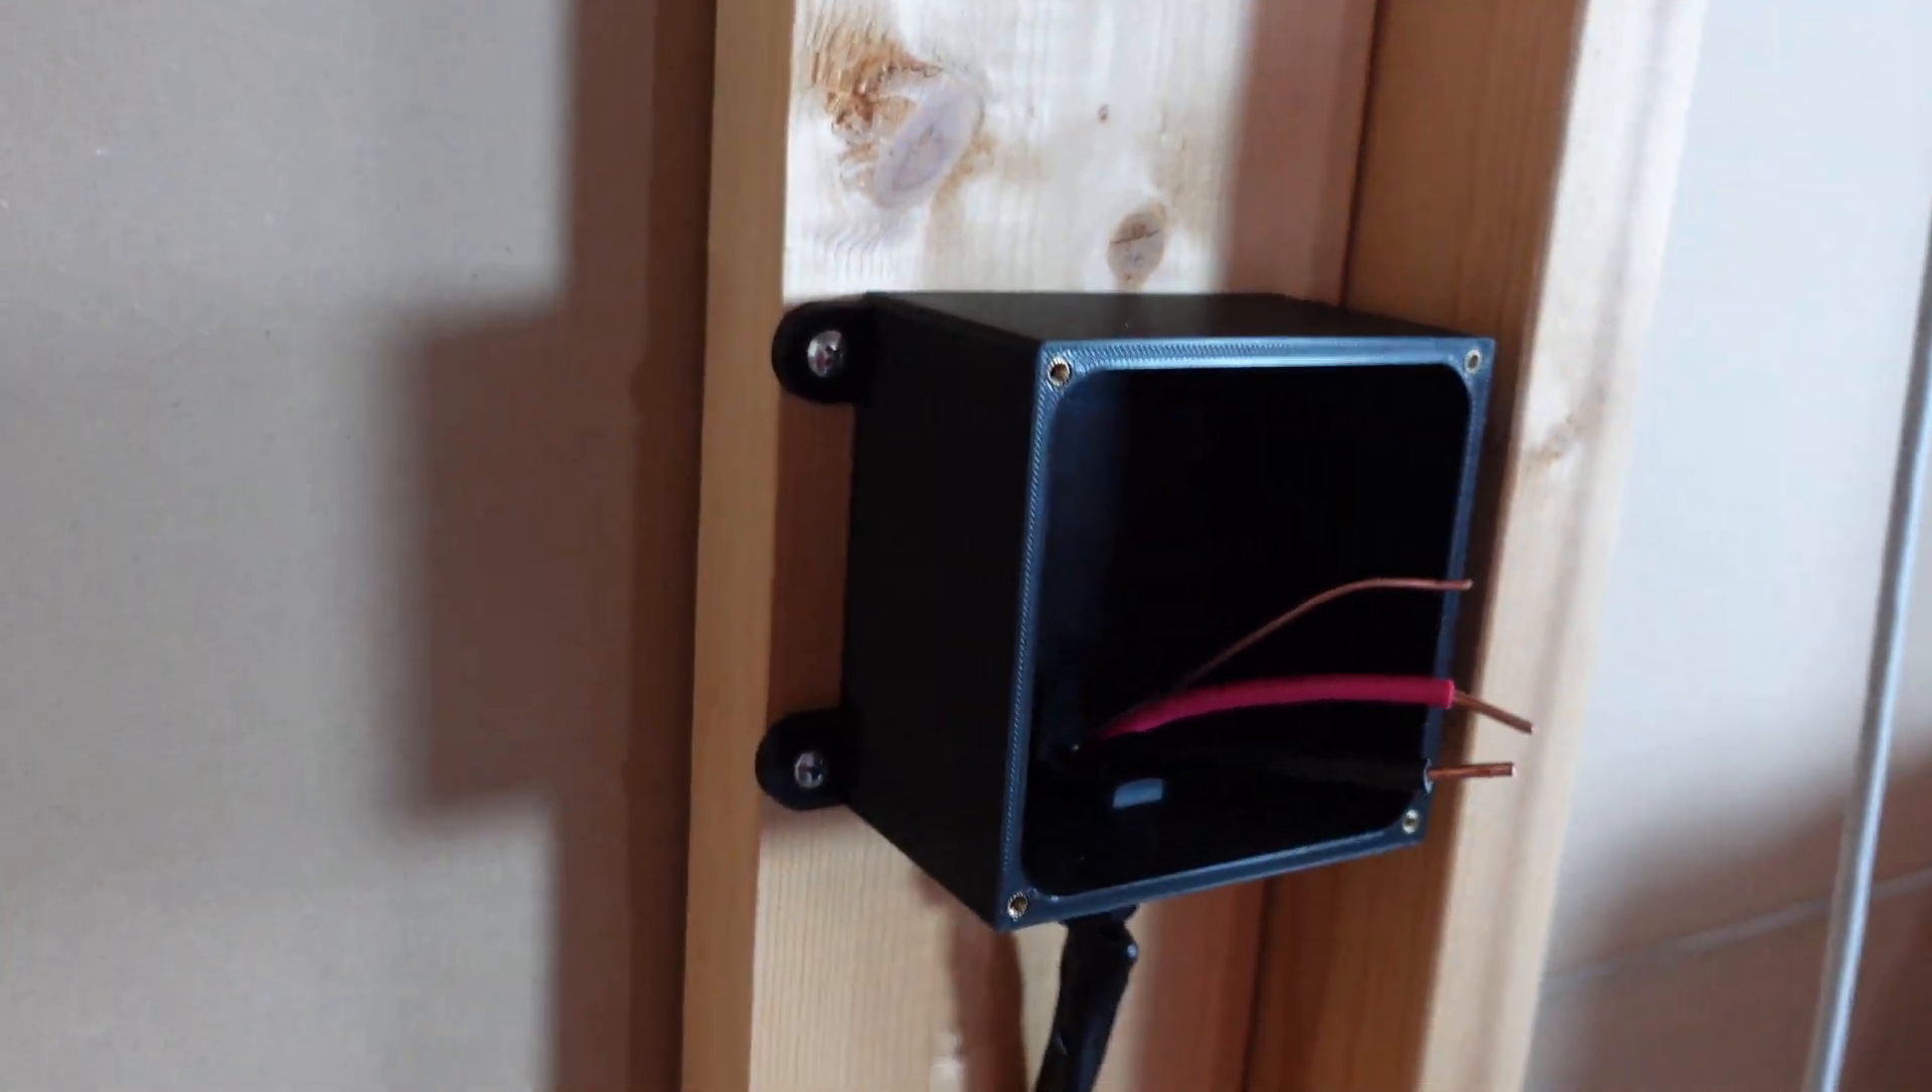So we got all our power cables in our box and we got it mounted on the wall as you can see here.